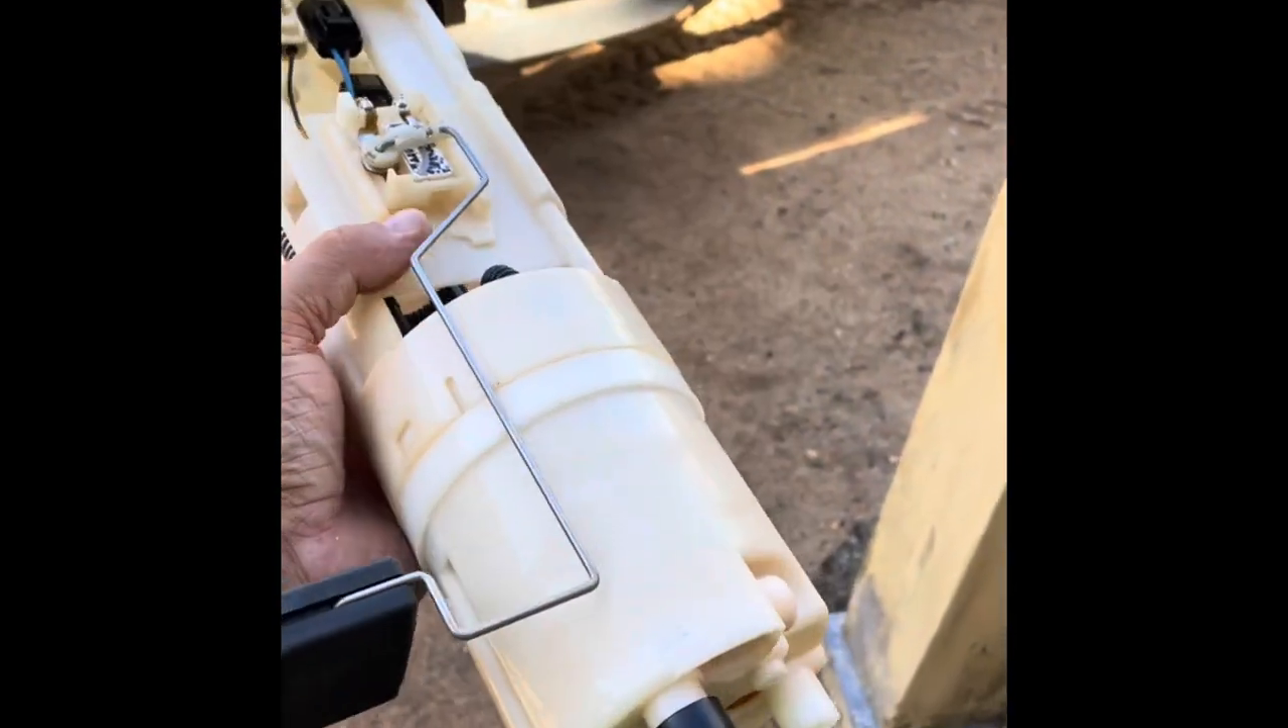Okay, we got the fuel pump out and it was a little bit of a Houdini maneuver trying to get it out.